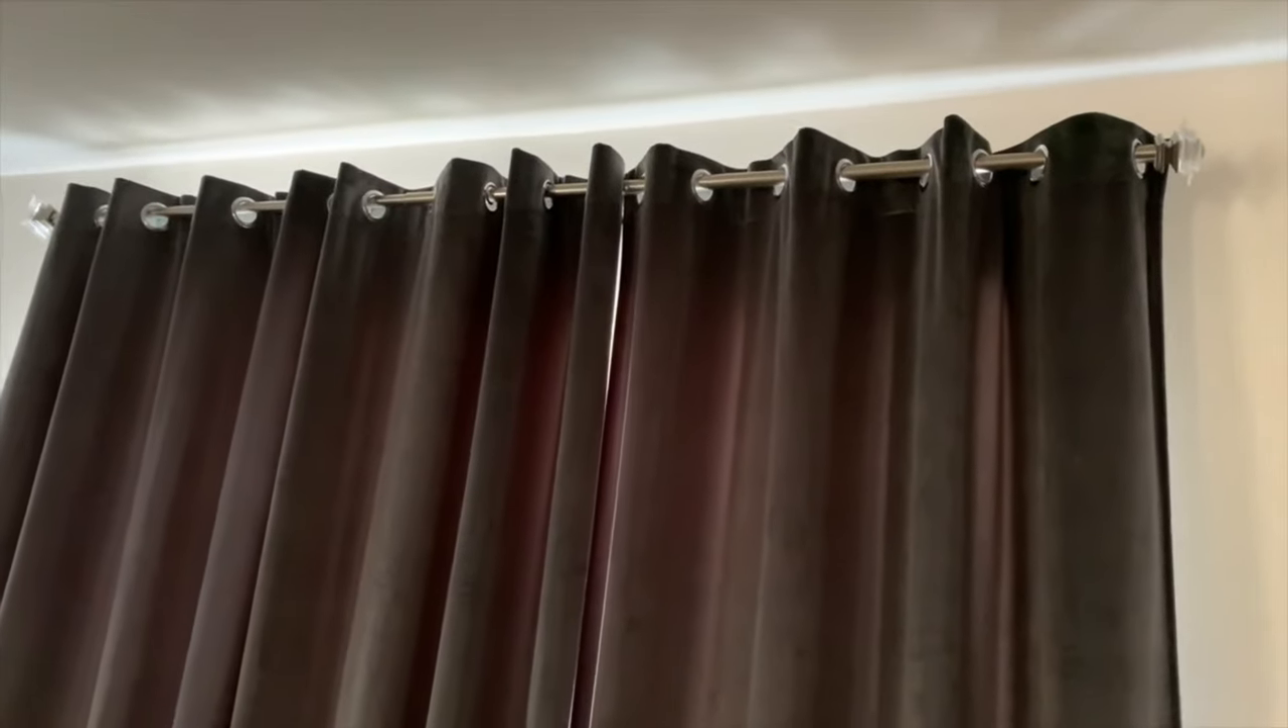Okay guys so the curtains are up the brackets are up the rod is holding up really nicely and these look really good.